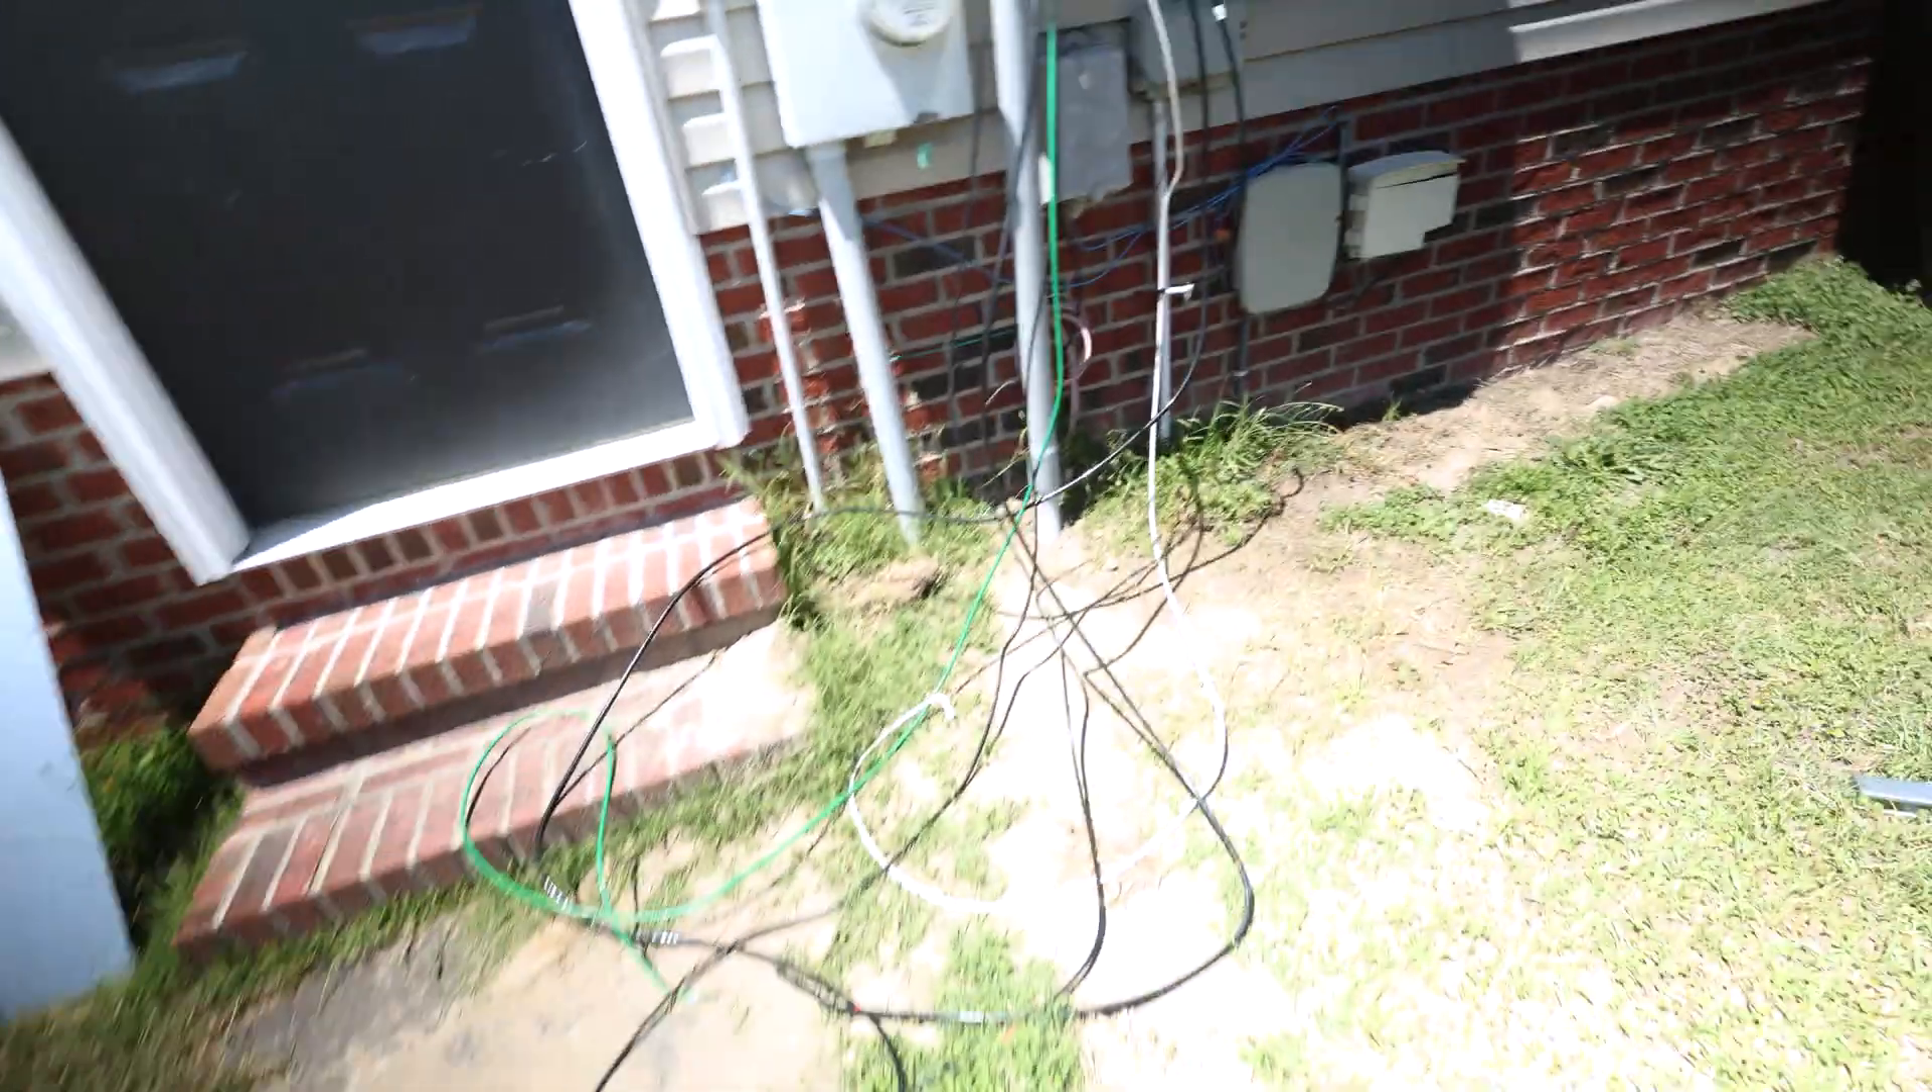So as you see i got basically the cables pulled but i don't have them all connected and then got some of the communication cables going up already and connected.